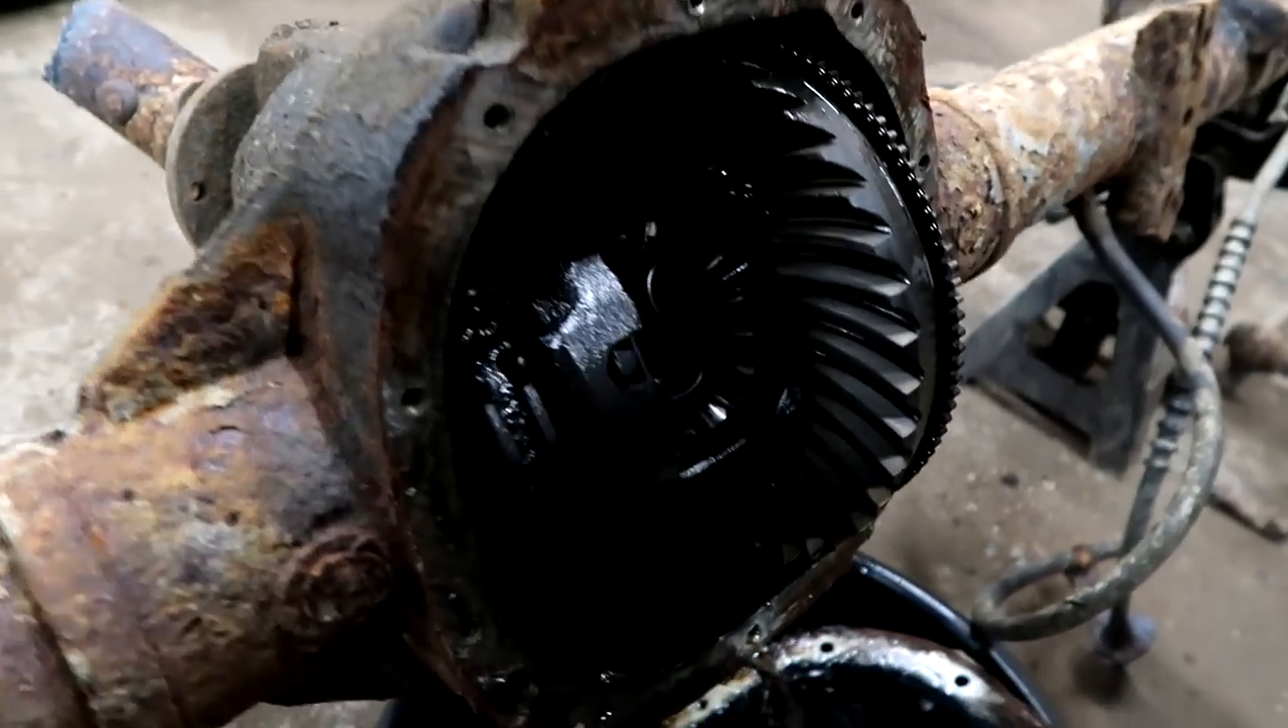I took the diff cover off and this is what the gears look like.